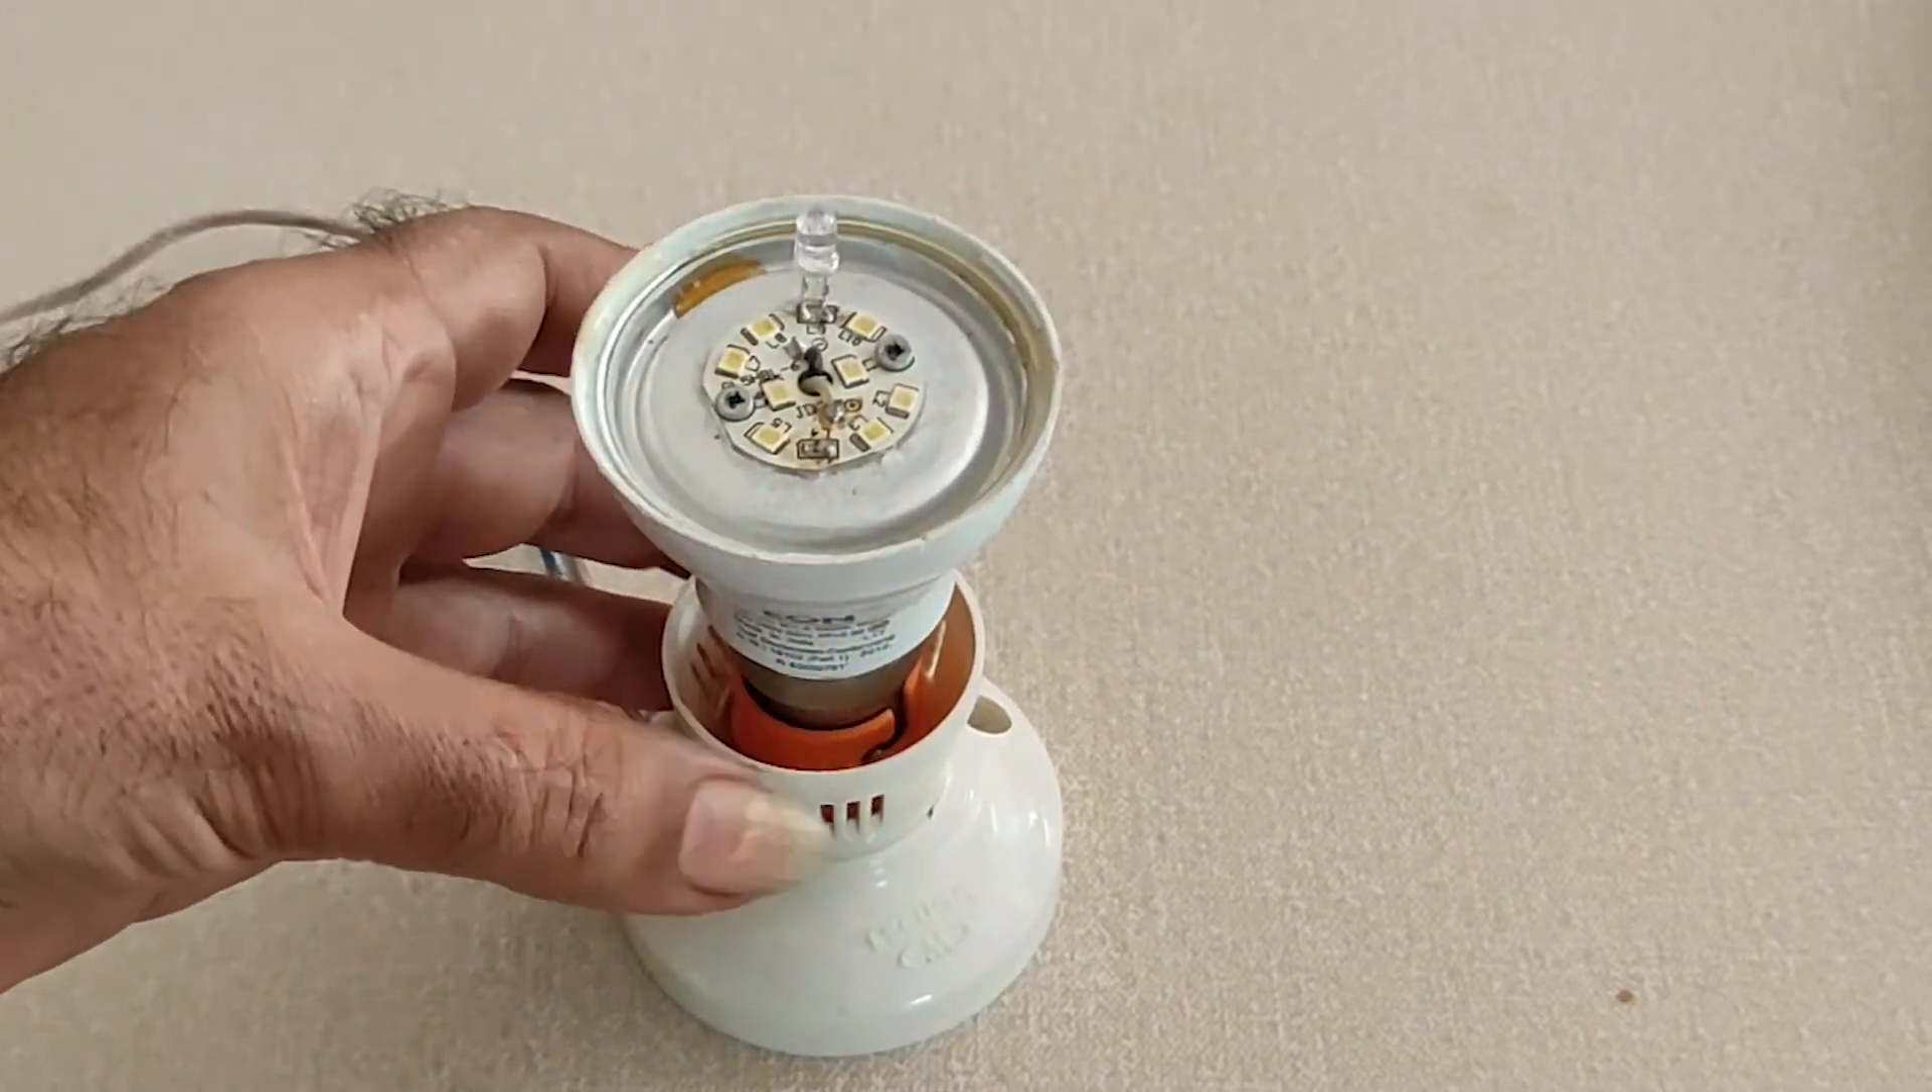मैंने SMD की जगा सिम्पल LED को सोल्डर कर दिया है।